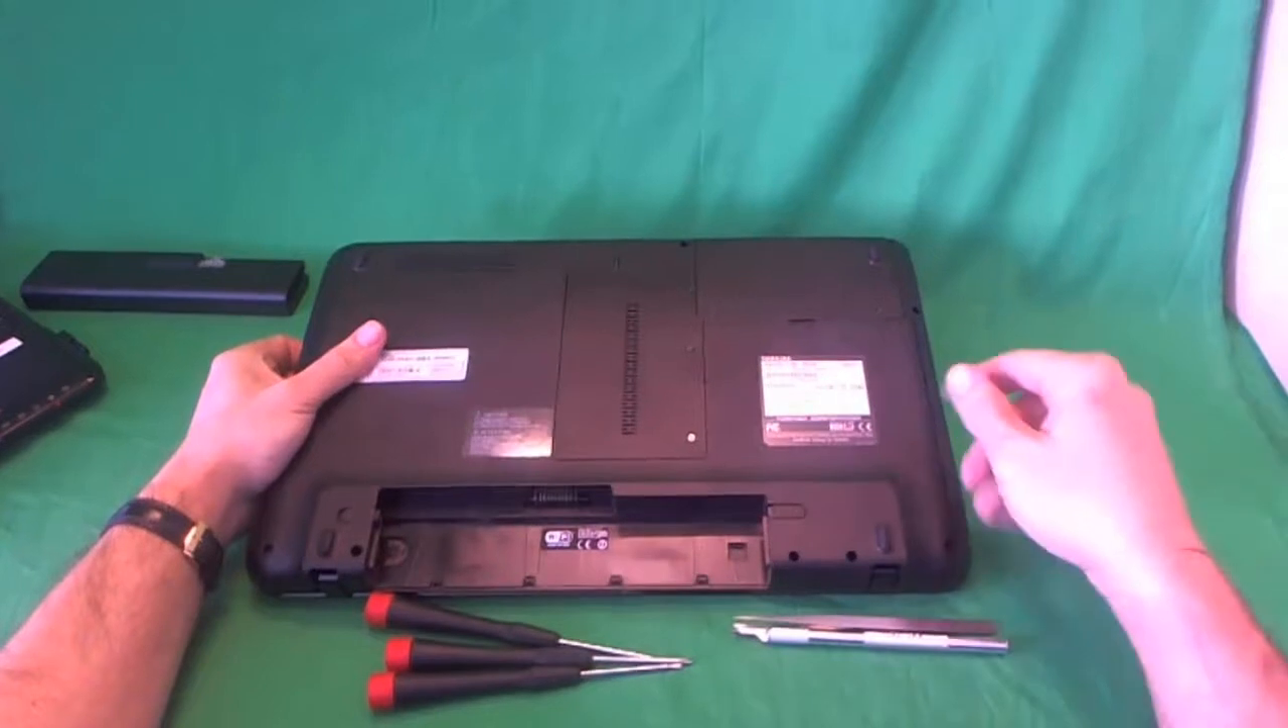Now that the battery is out, we can work on the laptop safely.